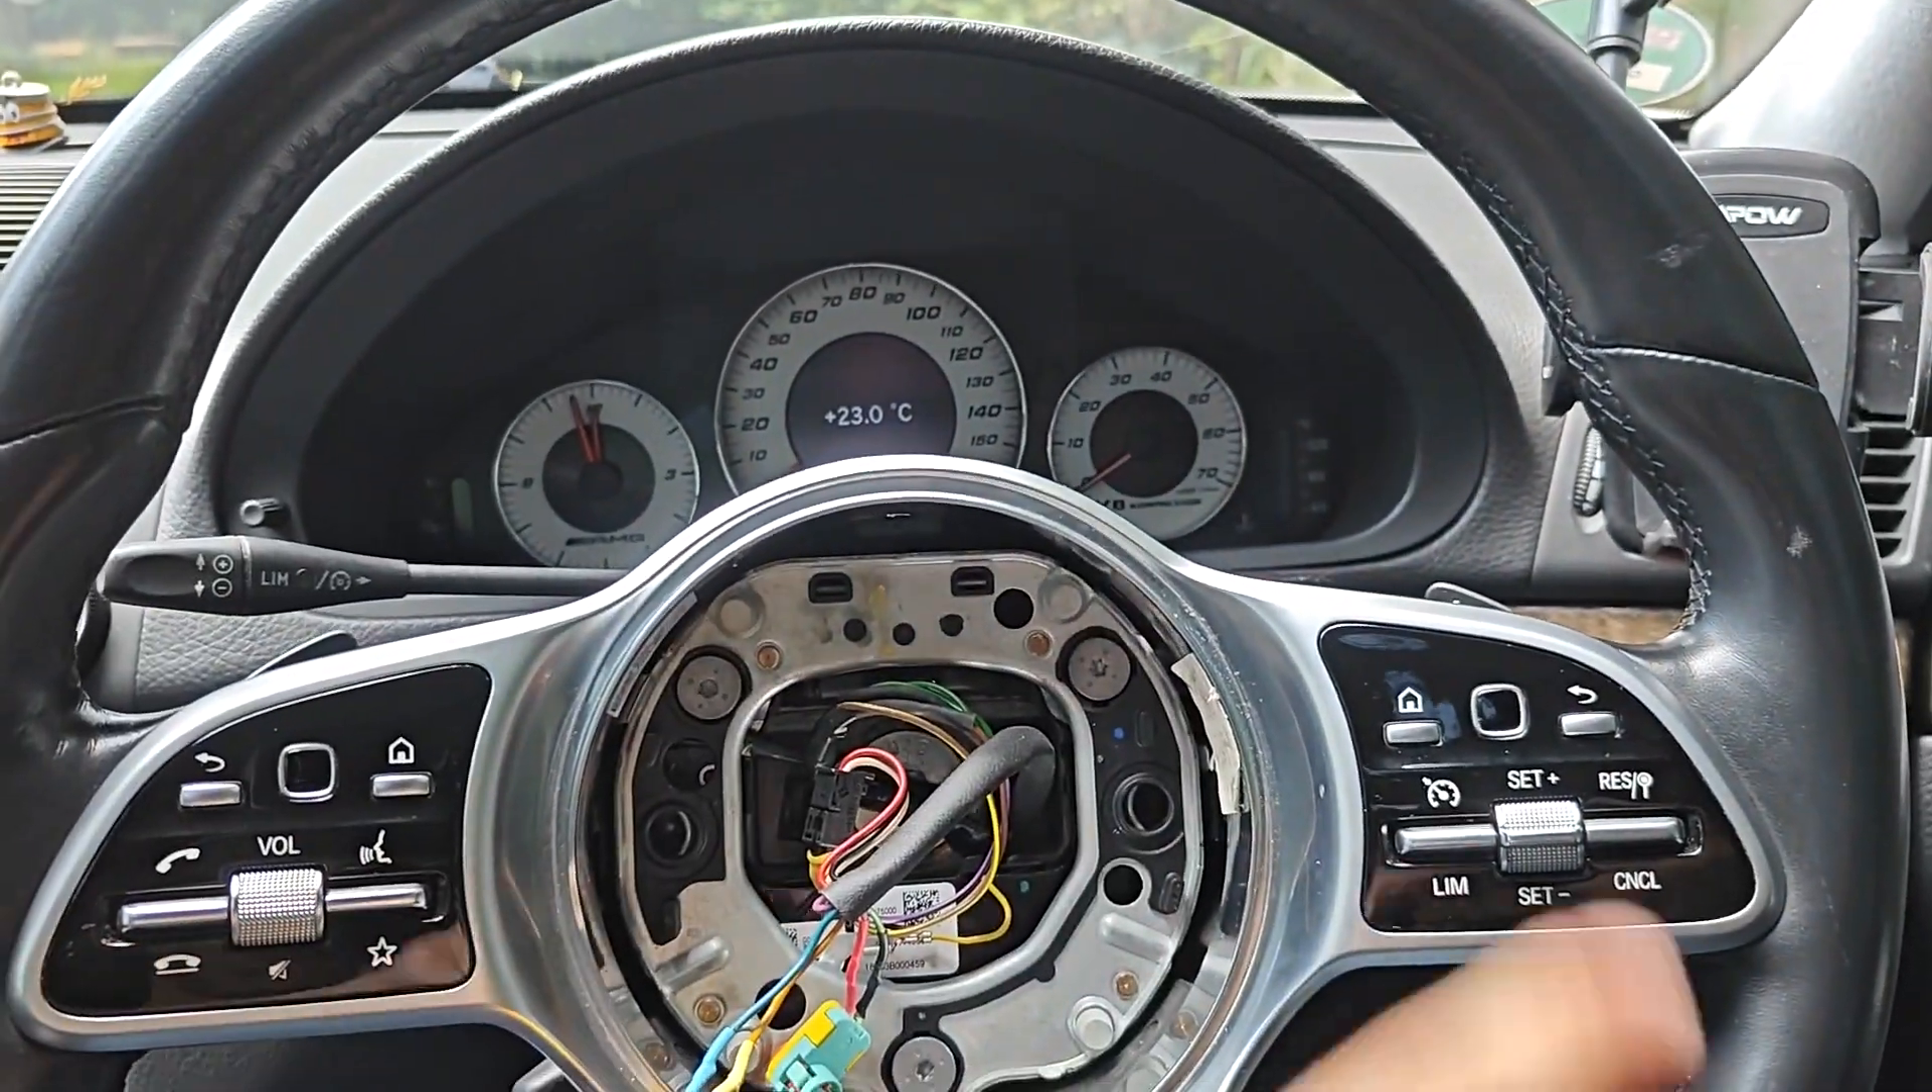Steering wheel's now in, and I've done a full rotation one way, full rotation the other way, and now we see we are pretty much dead center here.